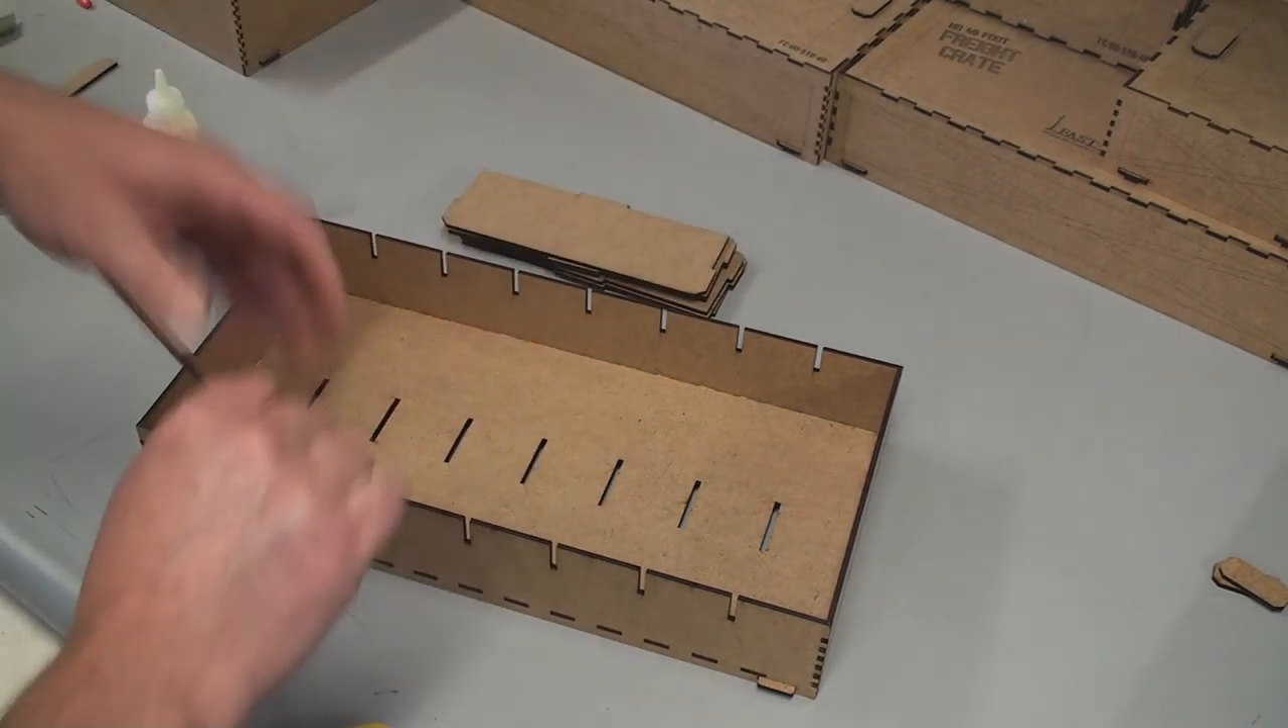So, now all that's left on this bottom half is to put in our dividers.